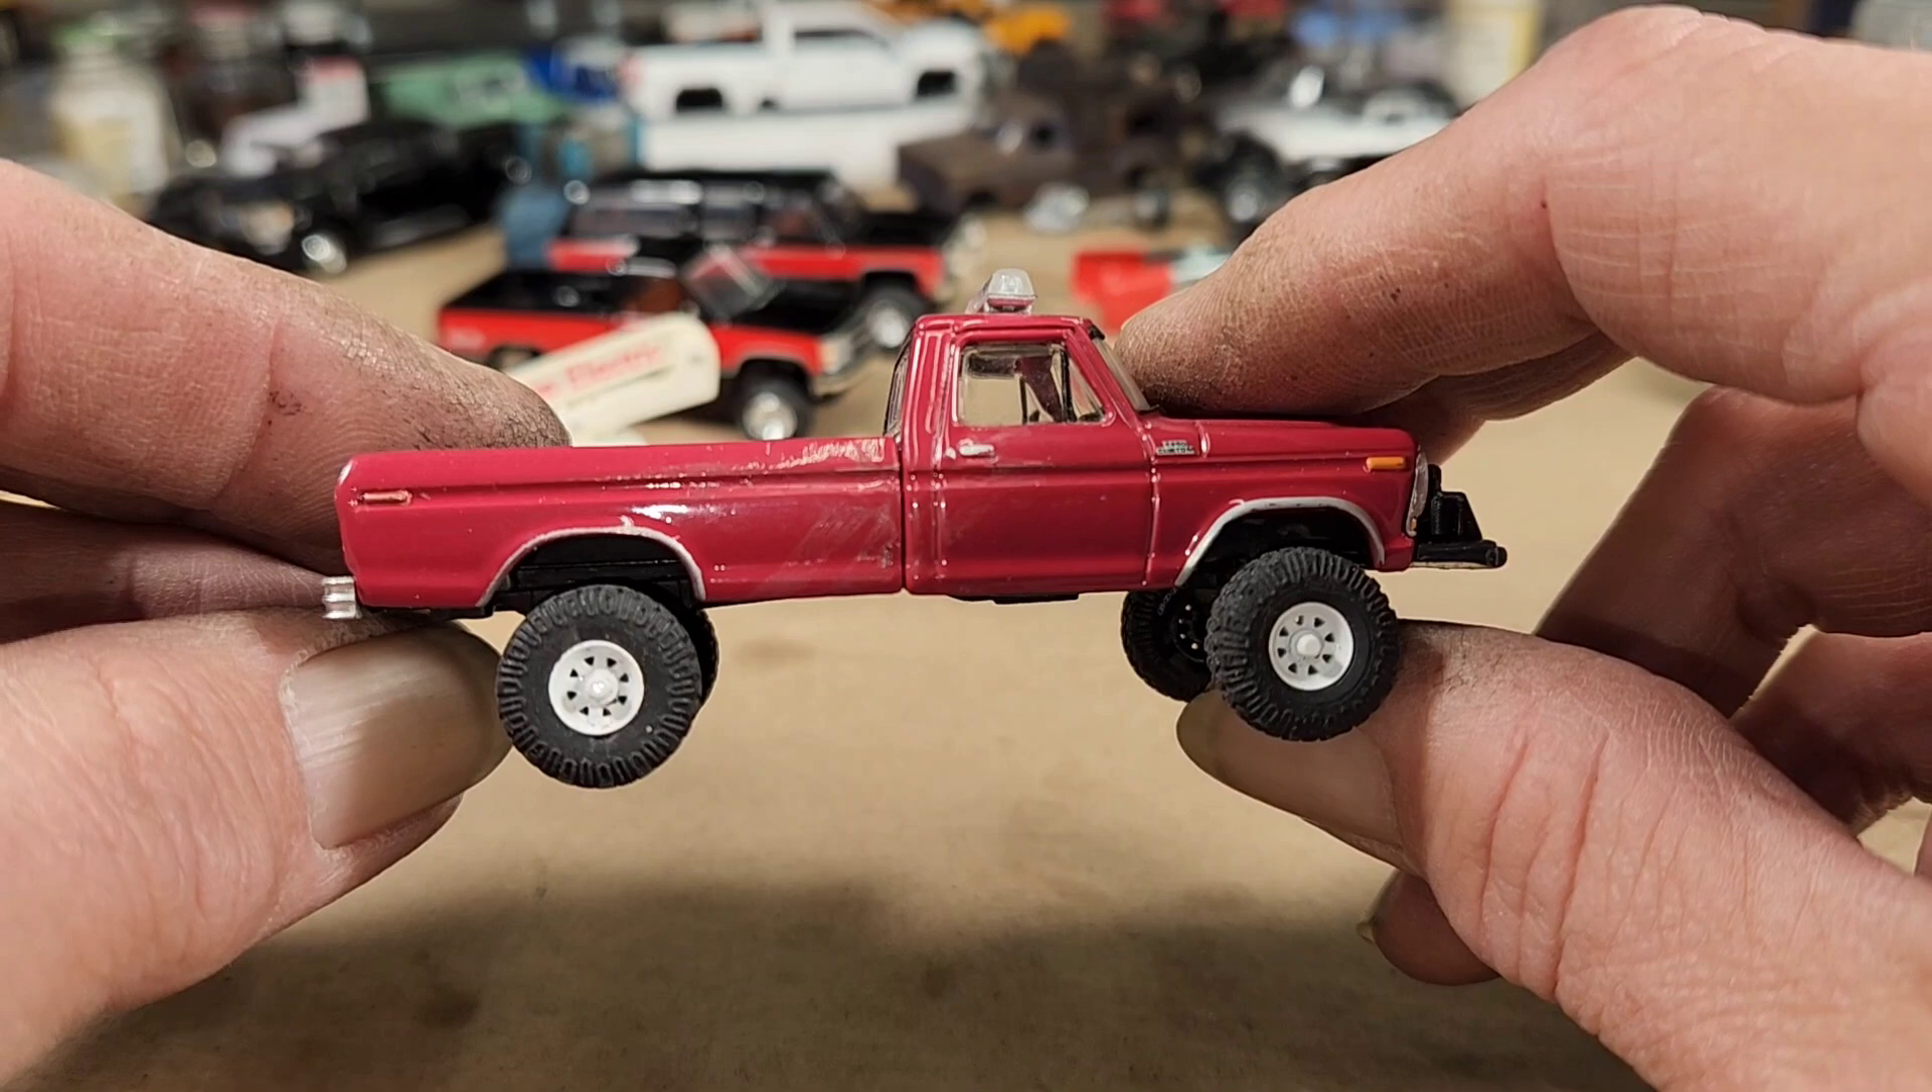I've got the wheels and tires on here got the white wagon wheels.